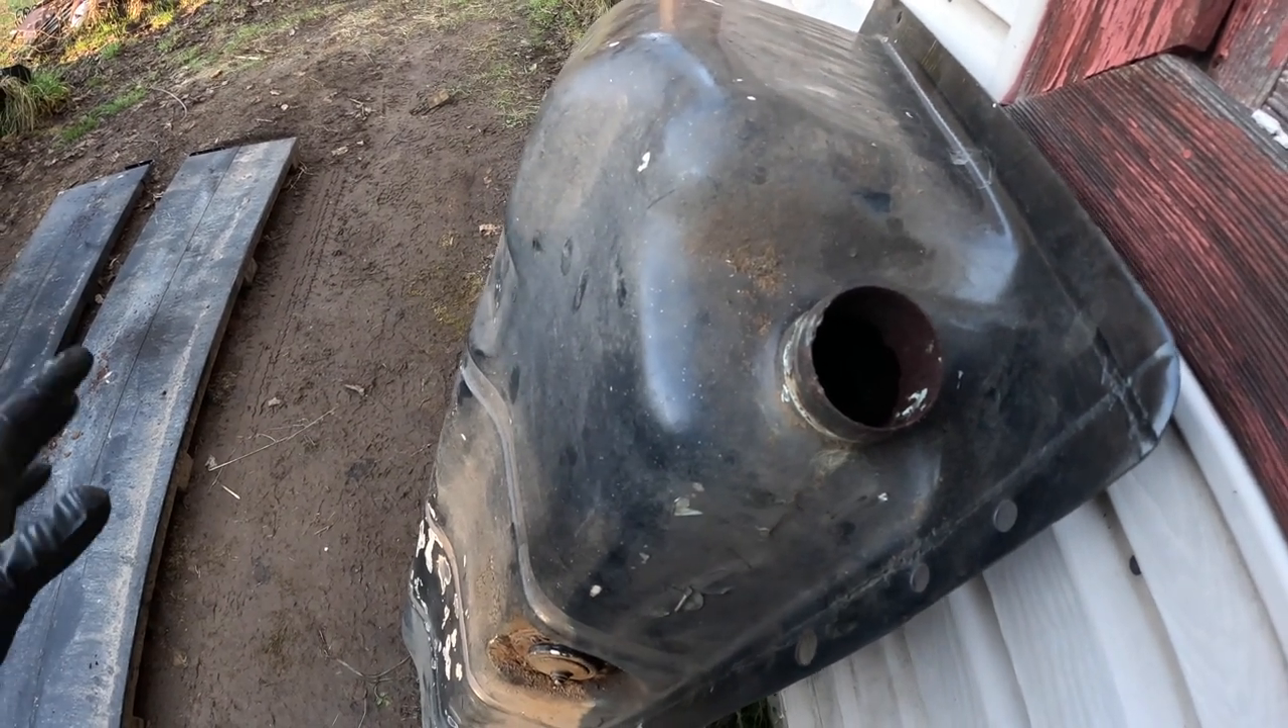All right I have the gas tank out.